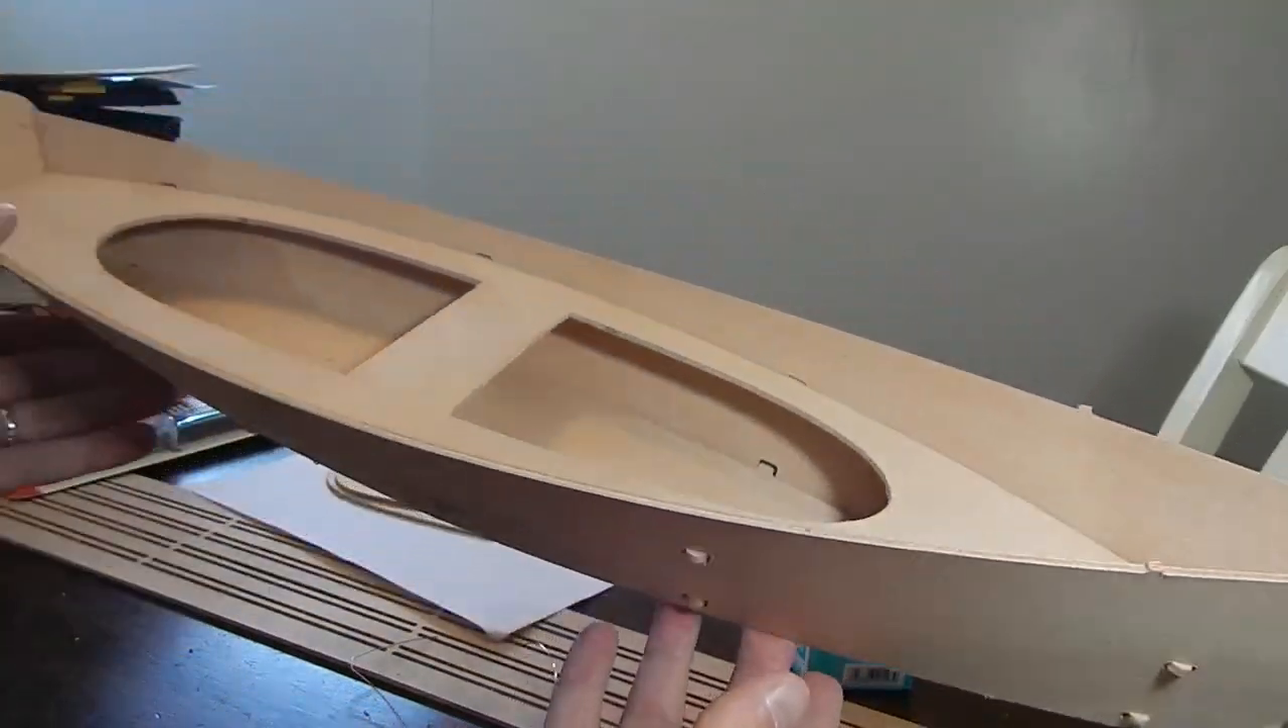Okay so now I've got the seating area mounted in there so it gives it really more of a proper shape for the boat.